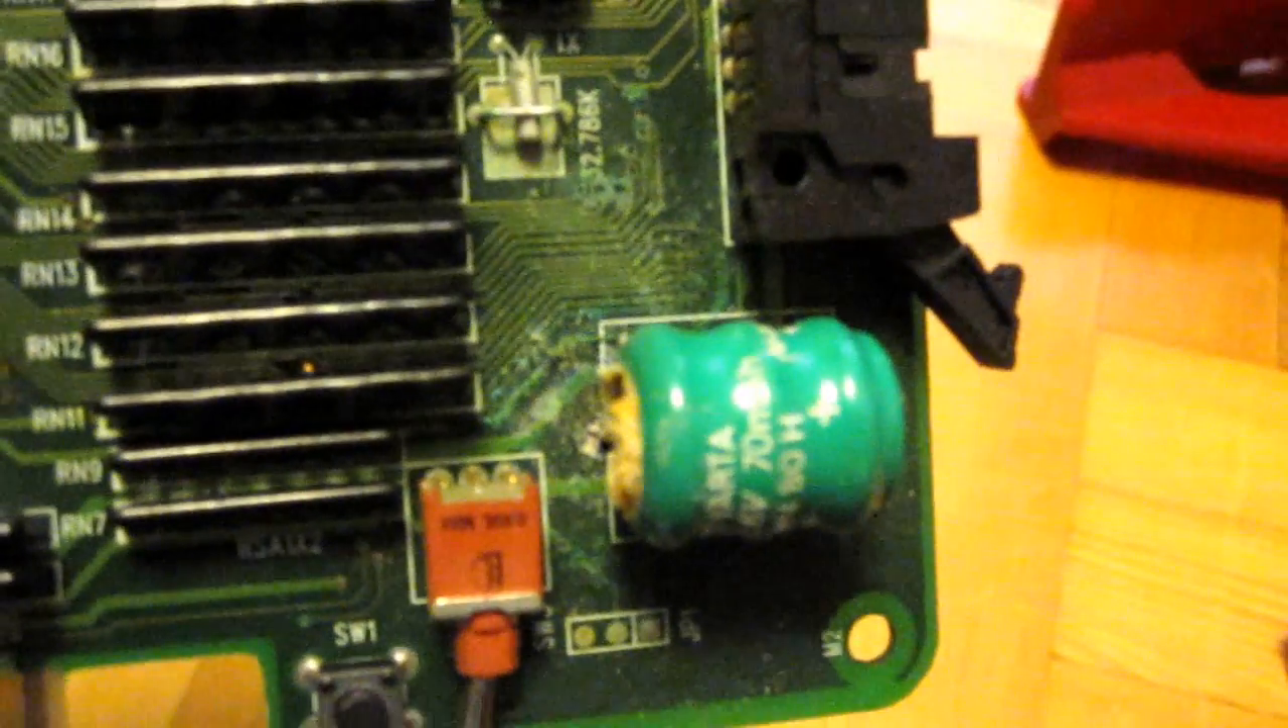I haven't had a chance to remove the battery yet here.